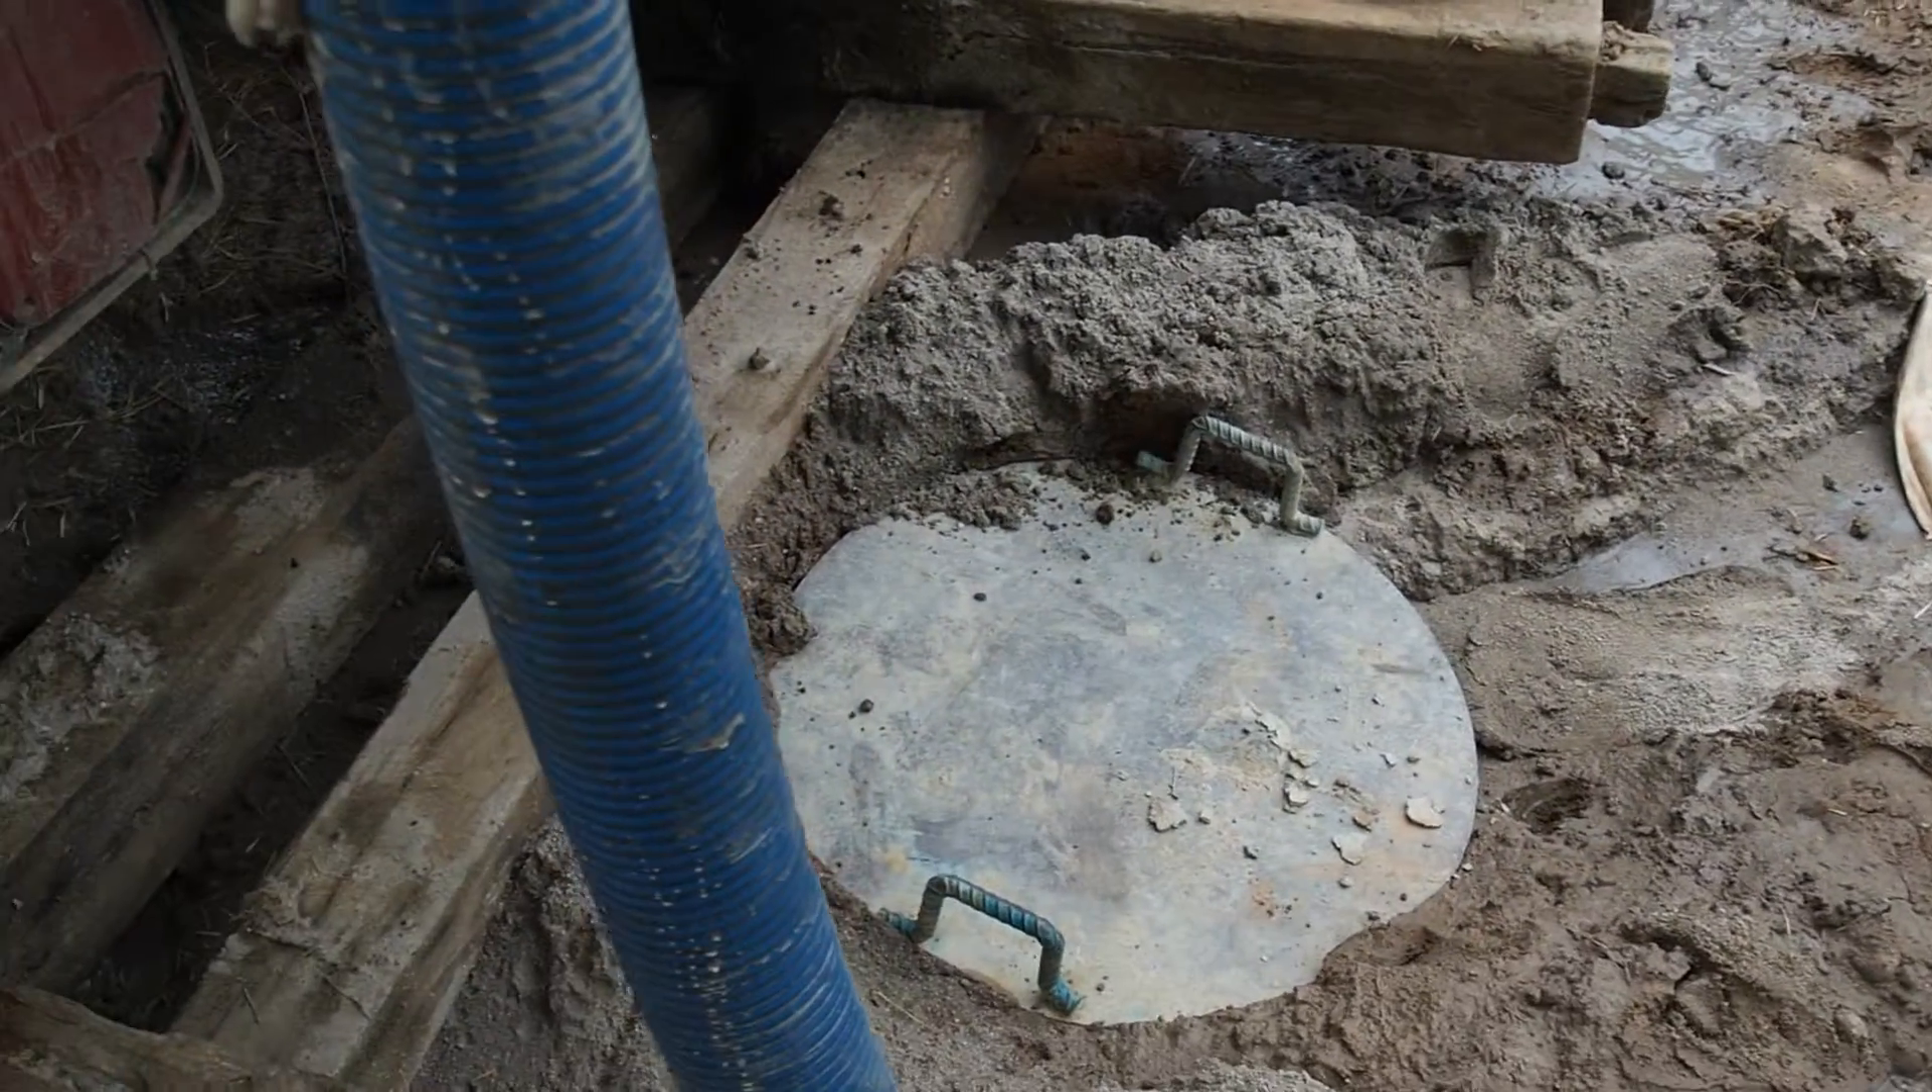There we go, we've got a lid on the cap itself and we're just waiting for the big drill bit now.